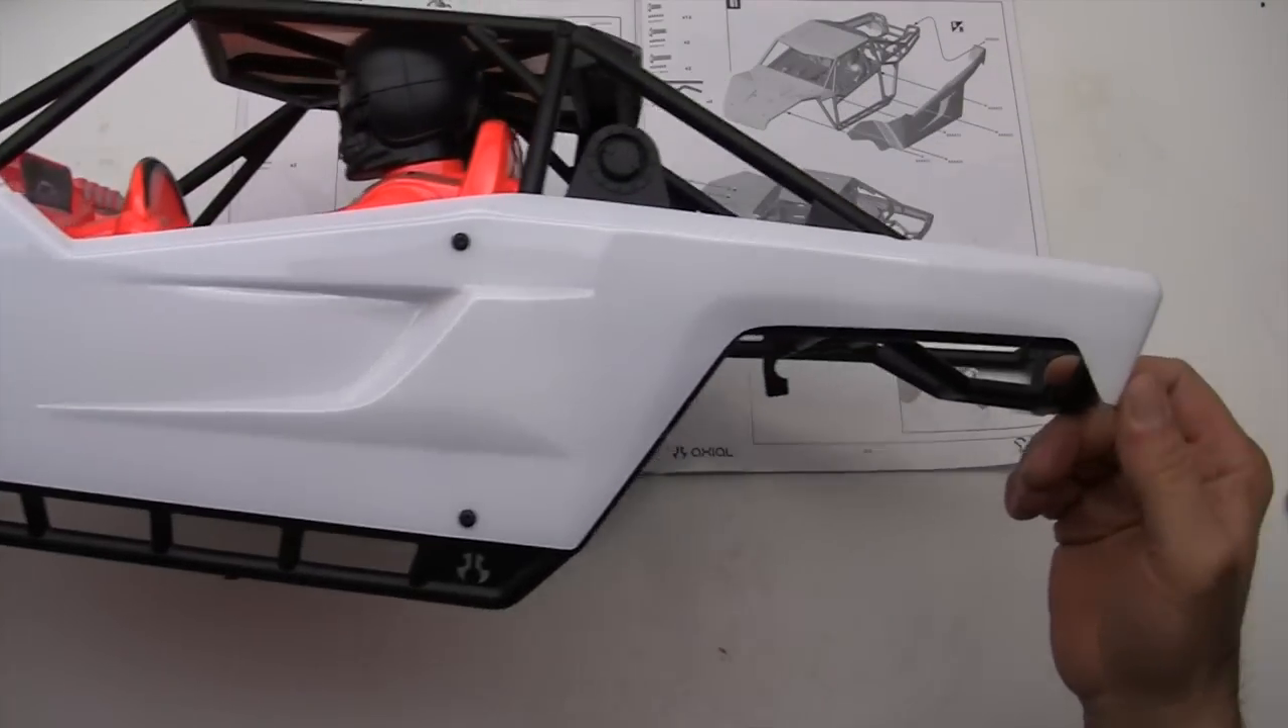Okay well we've got the body panels all mounted up.